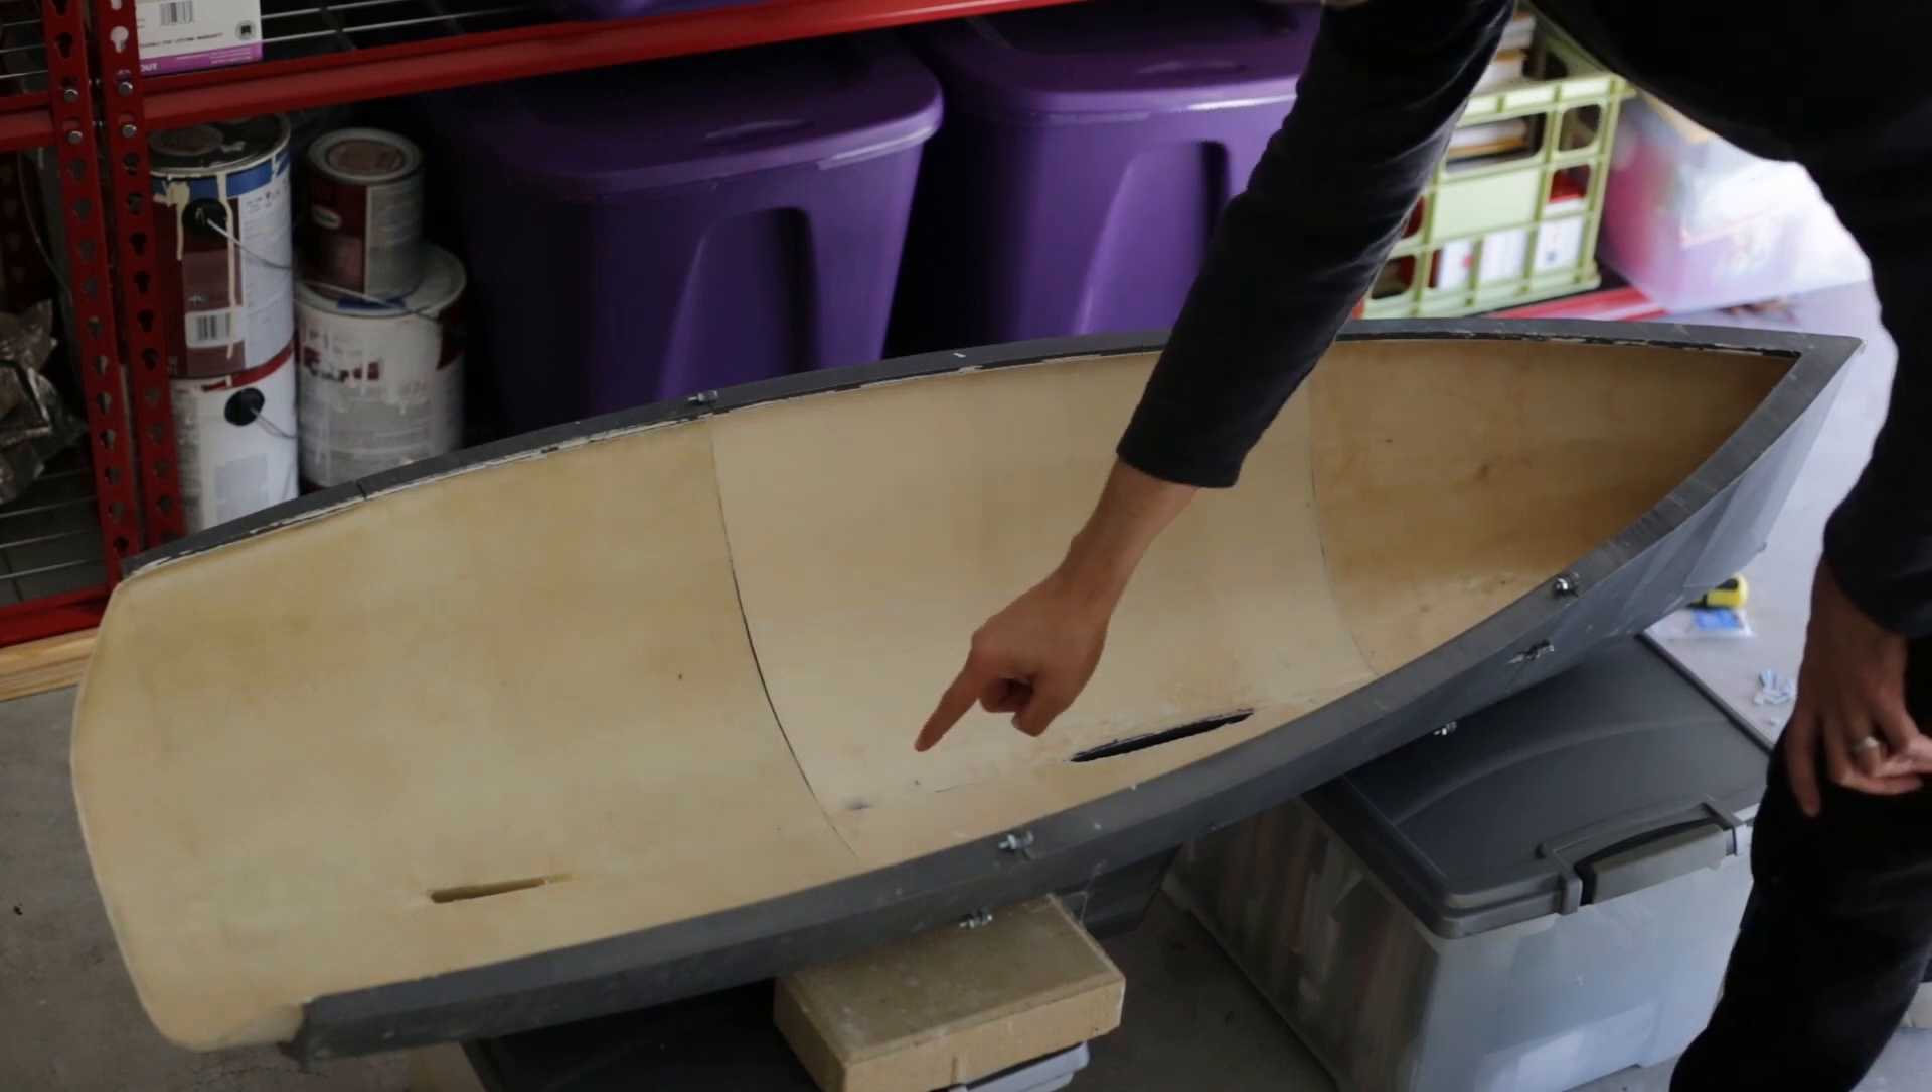Now this is the assembled hull. Here I have some gaps. Not too much but notable.